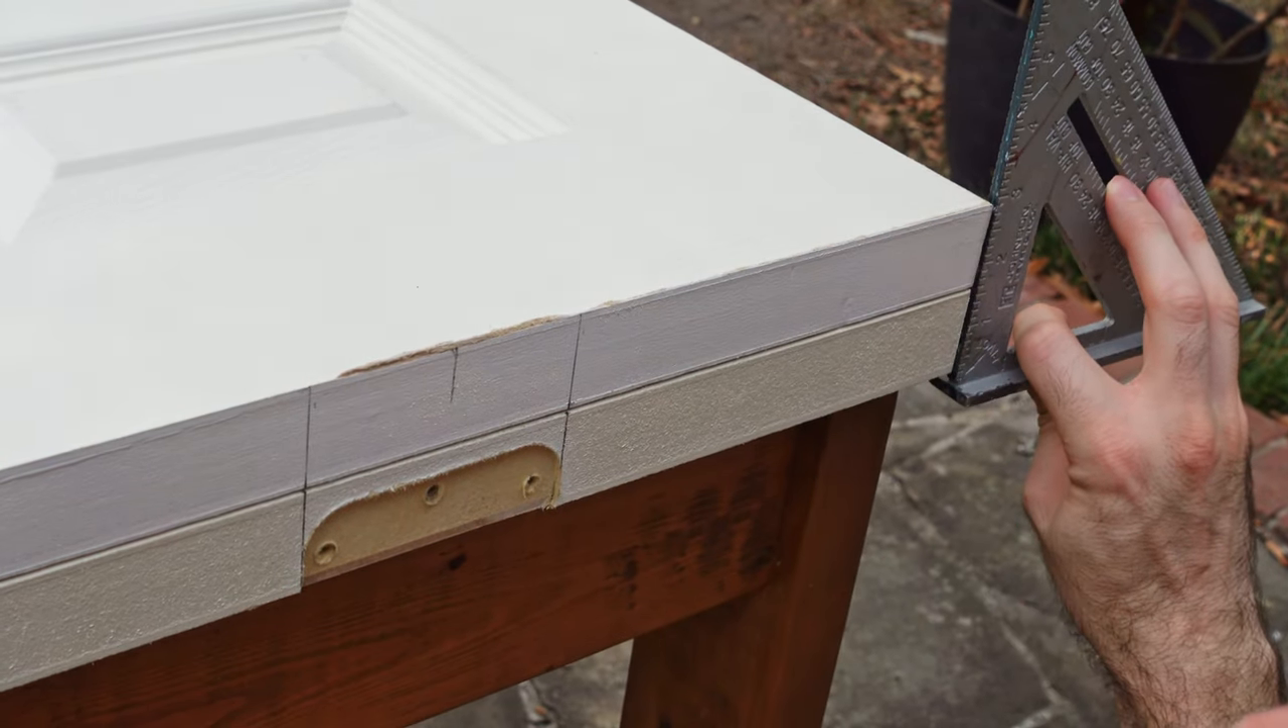So as you can see the two doors are lined up.